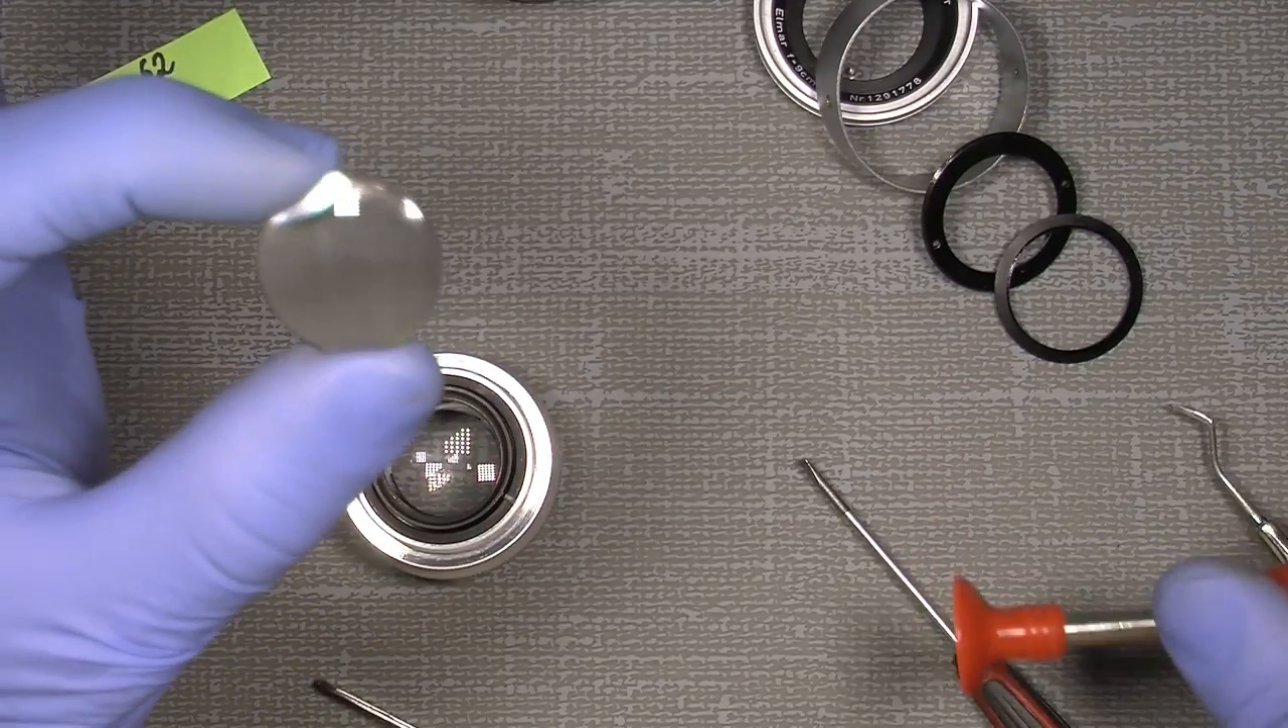It can sit pretty tight and then we have the front lens out.